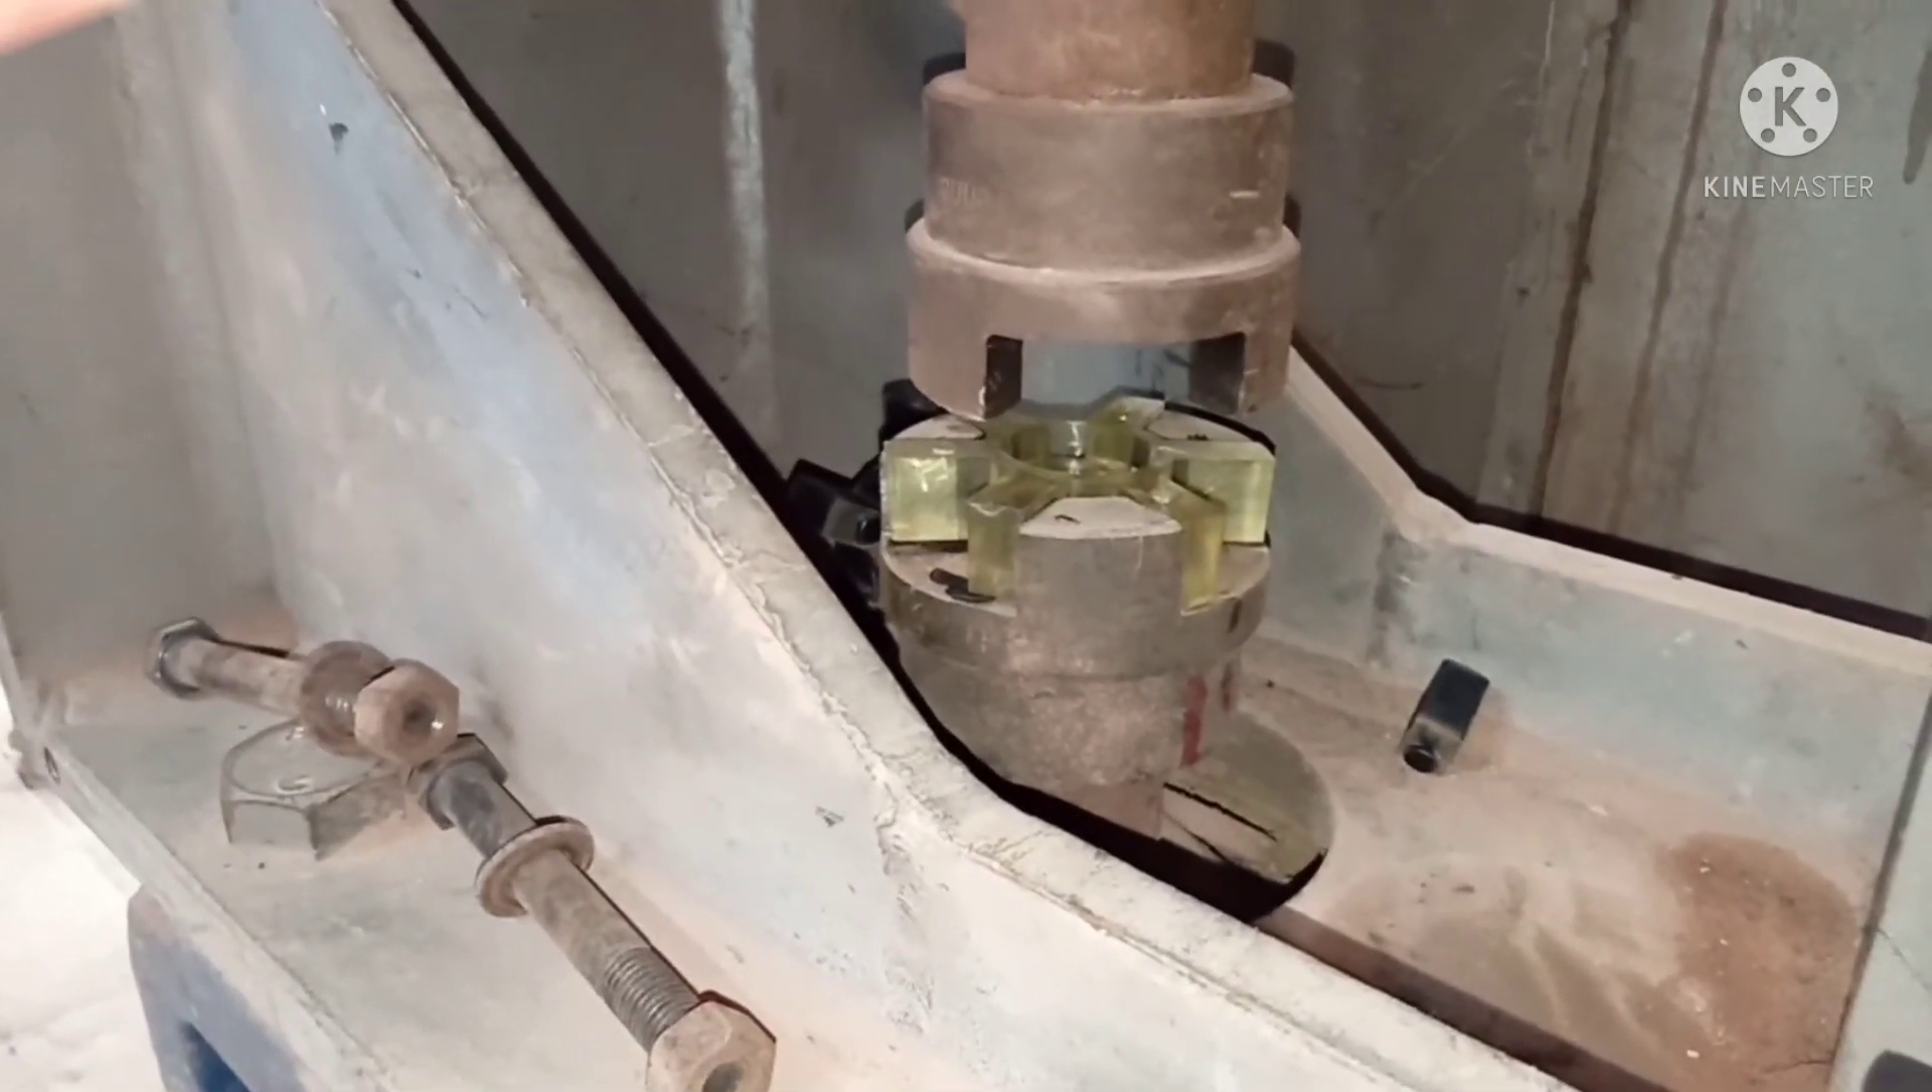अभी नए वाला spider जो गयर का coupling है गयर बॉक्स का coupling है उसमें fix कर दिये हैं।